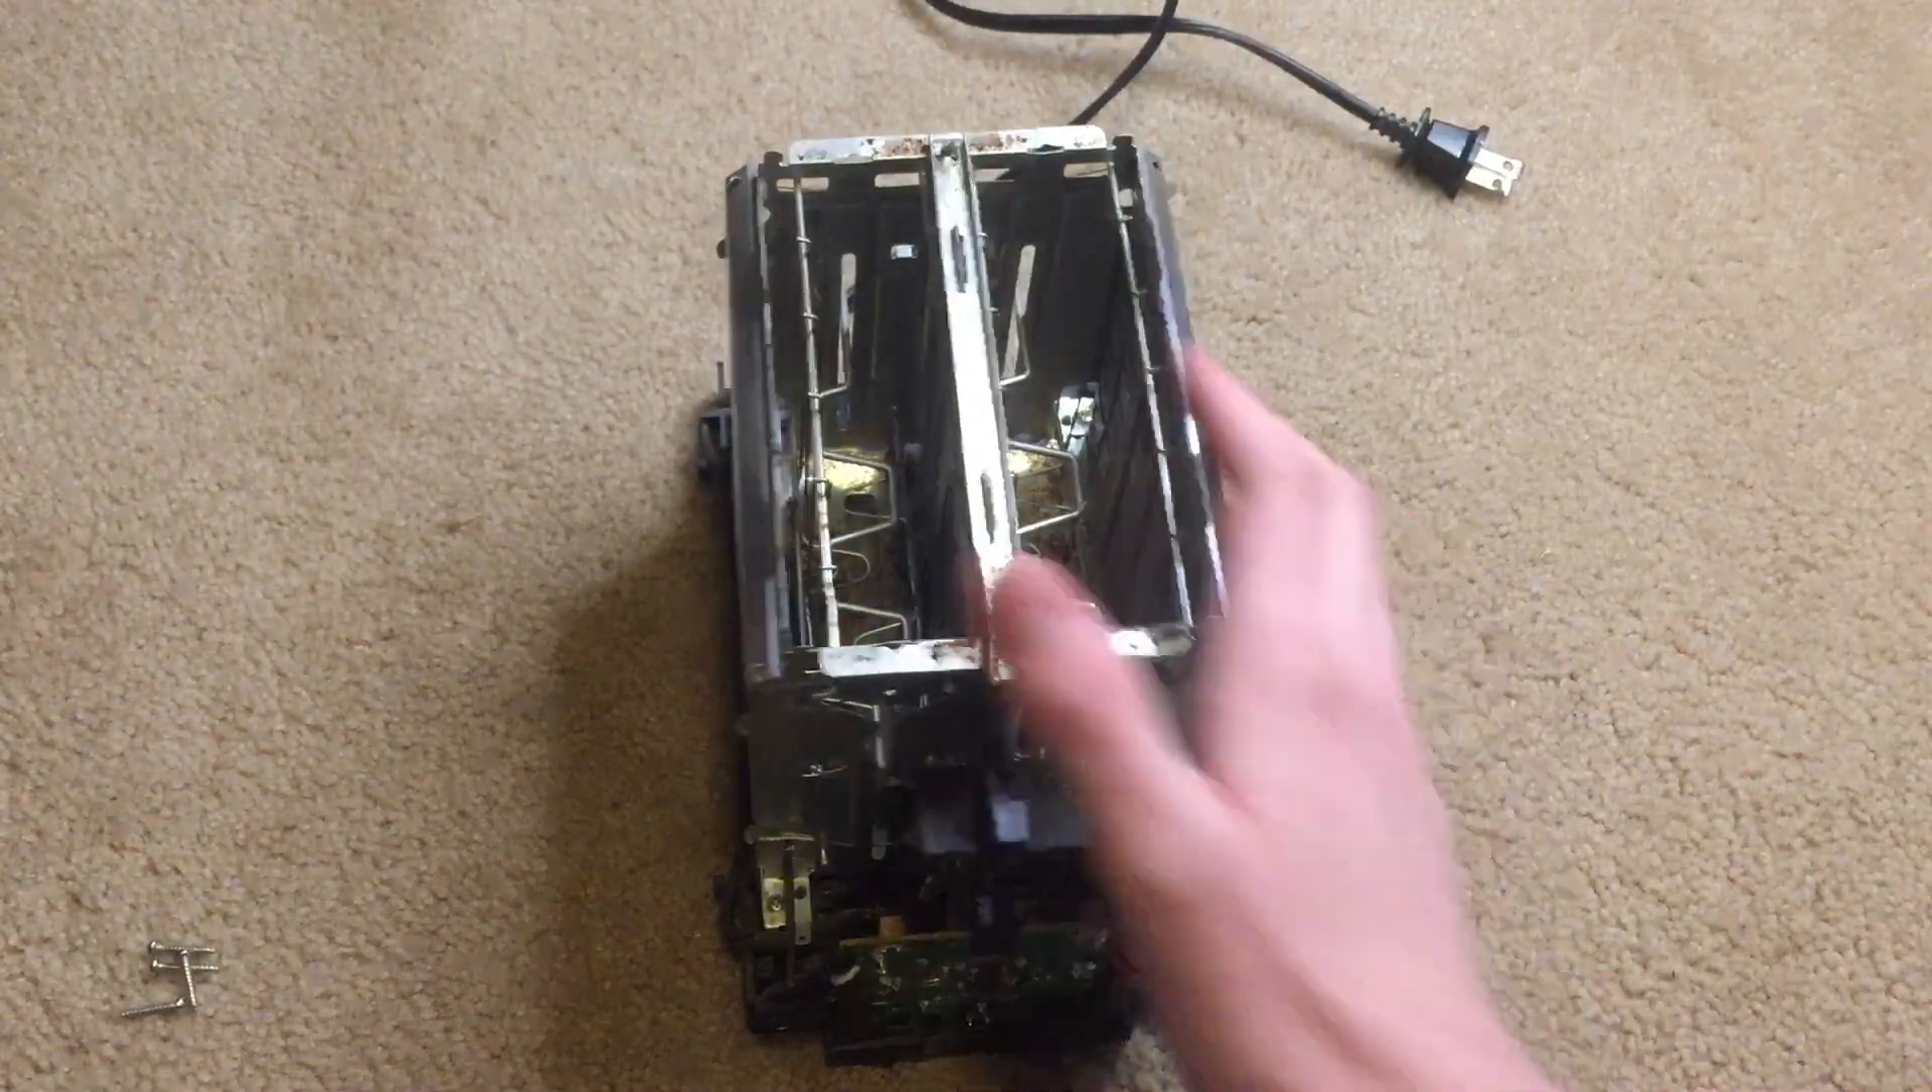Alright, so I removed the outer casing and the chrome tray, and now we just have access to the core of the toaster and the most necessary parts.